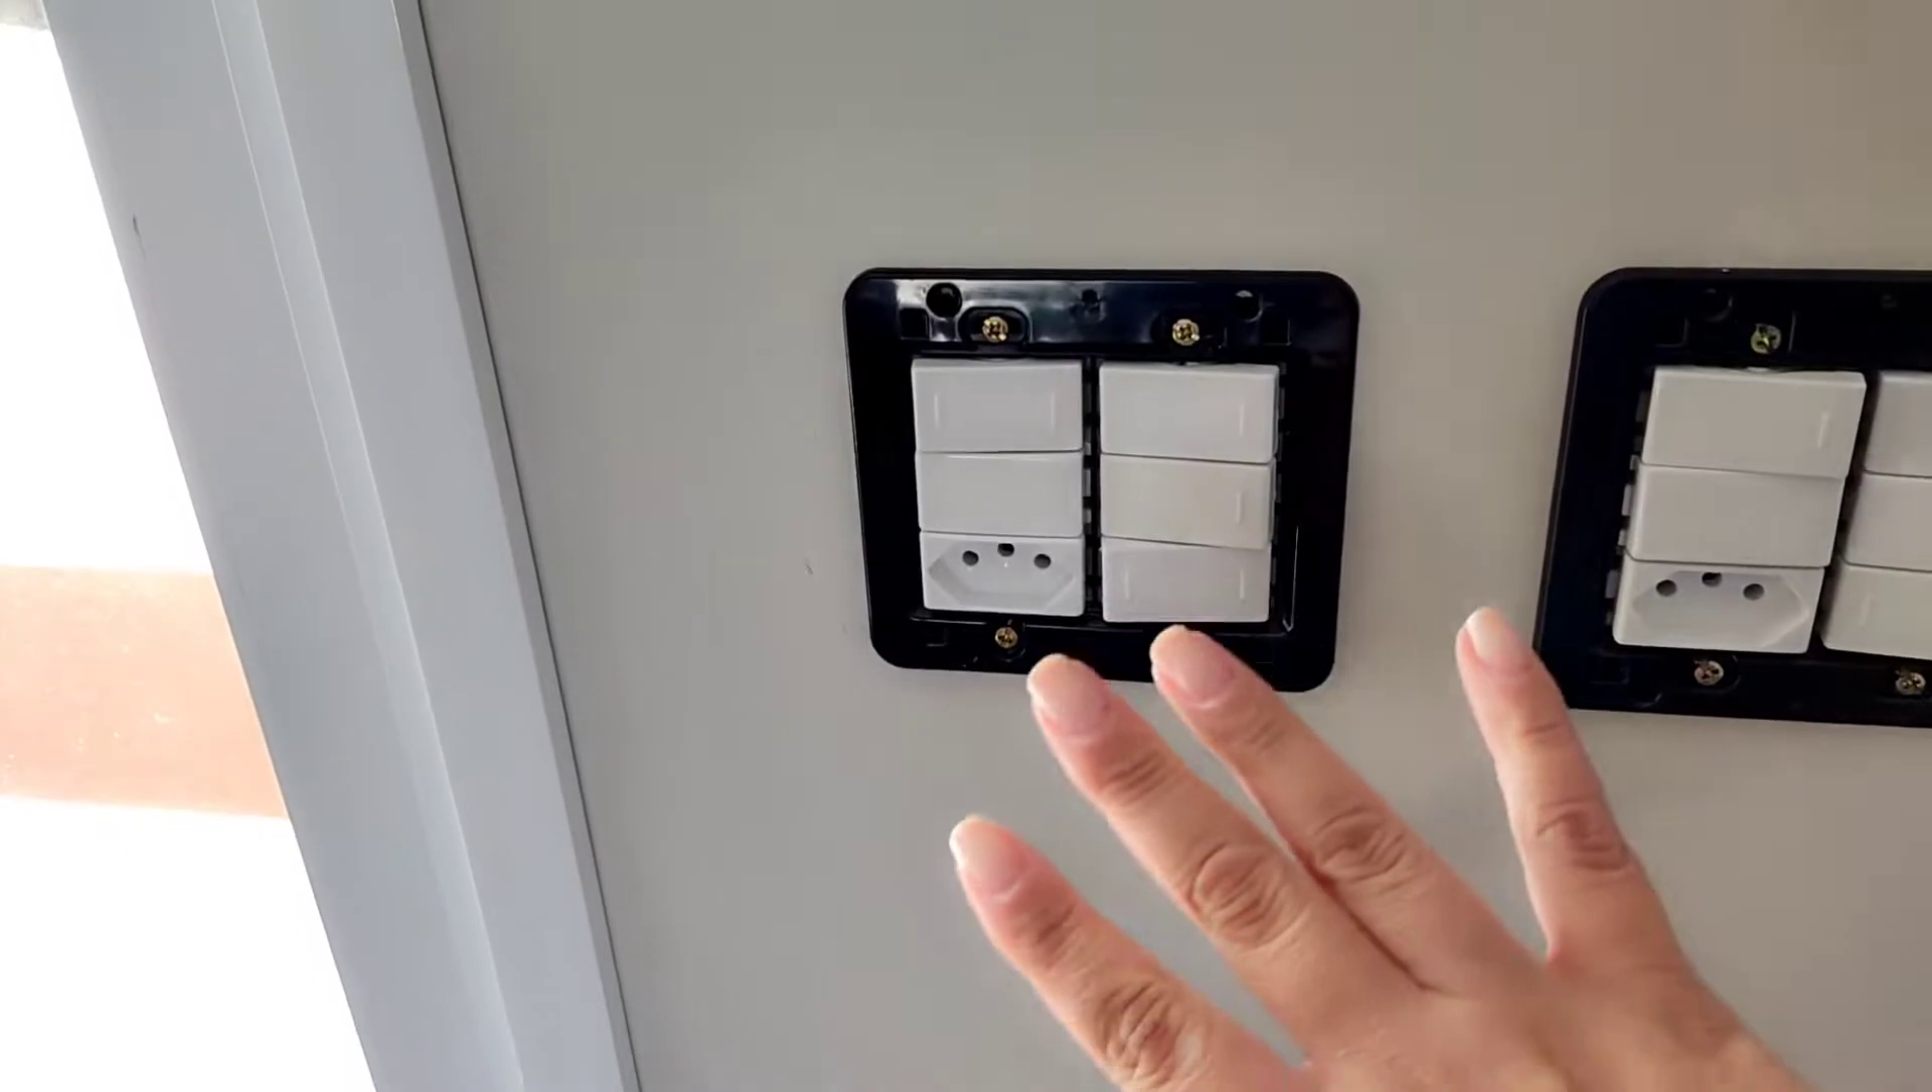Aqui a sua tomada está tudo sem o espelho. Está só com a tomada instalada.